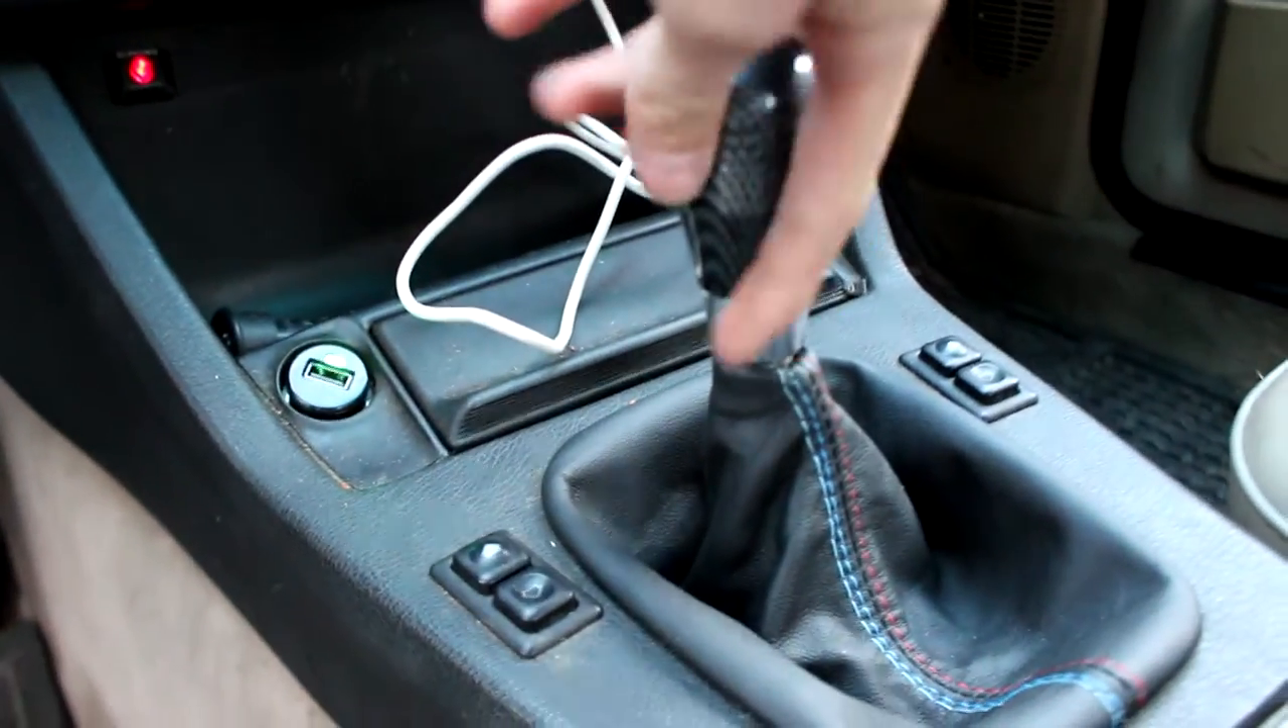Guys so this is what it's looking like now all finished up got the shift knob on there and we also got that new shift boot and I like the way it turned out.